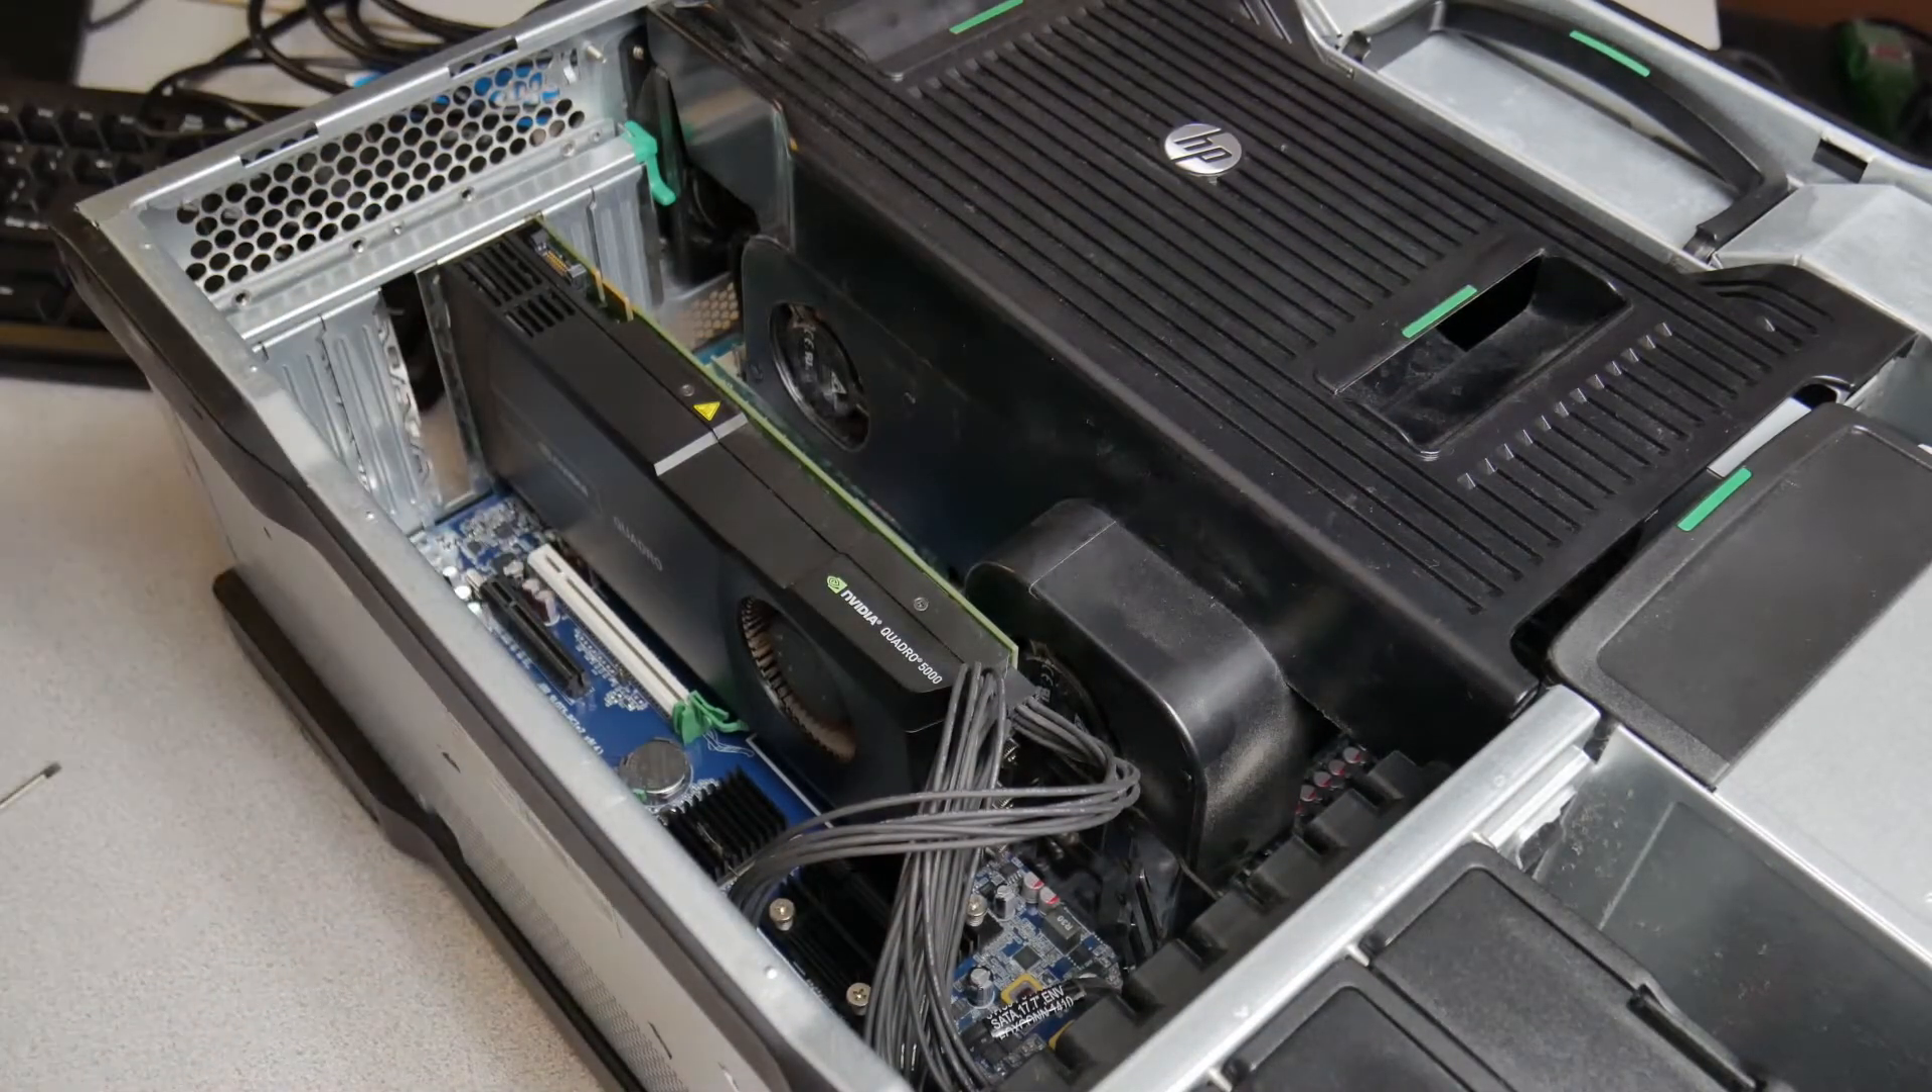The unit is turned off and of course unplugged we already have the cover off so then we'll pull out this cover.